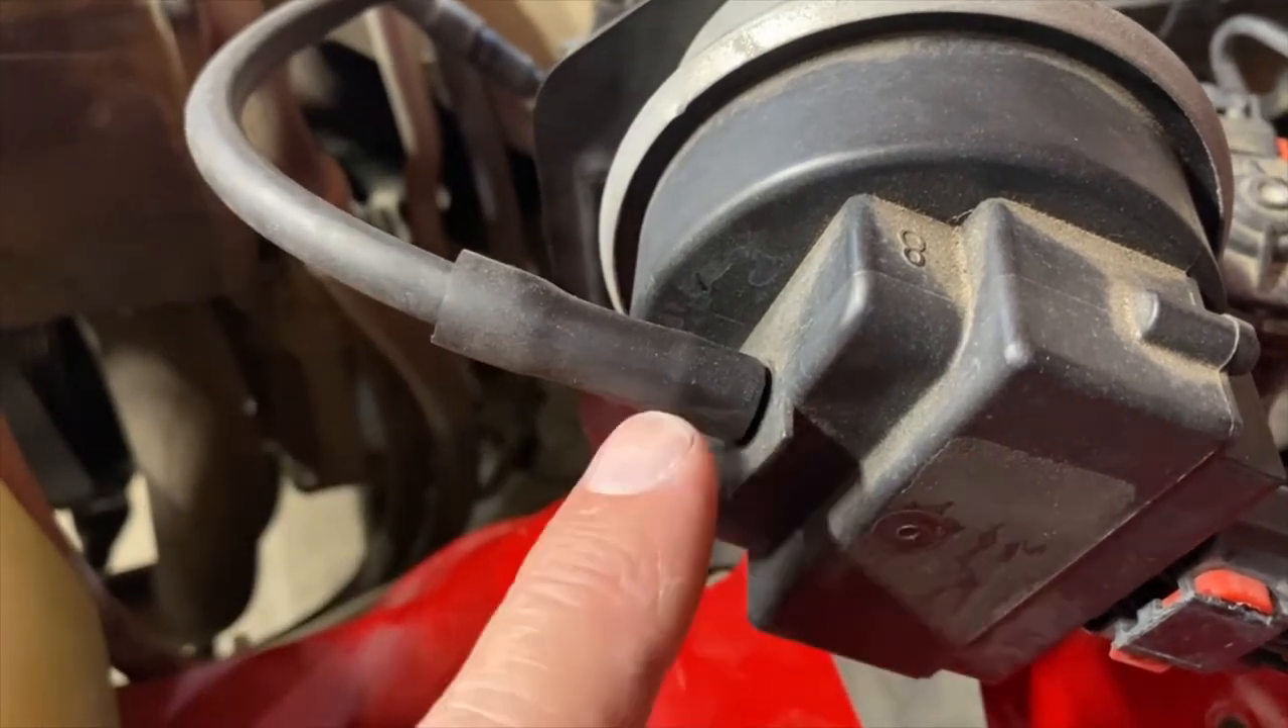And it turns out the small tubing fits right inside the large tubing.